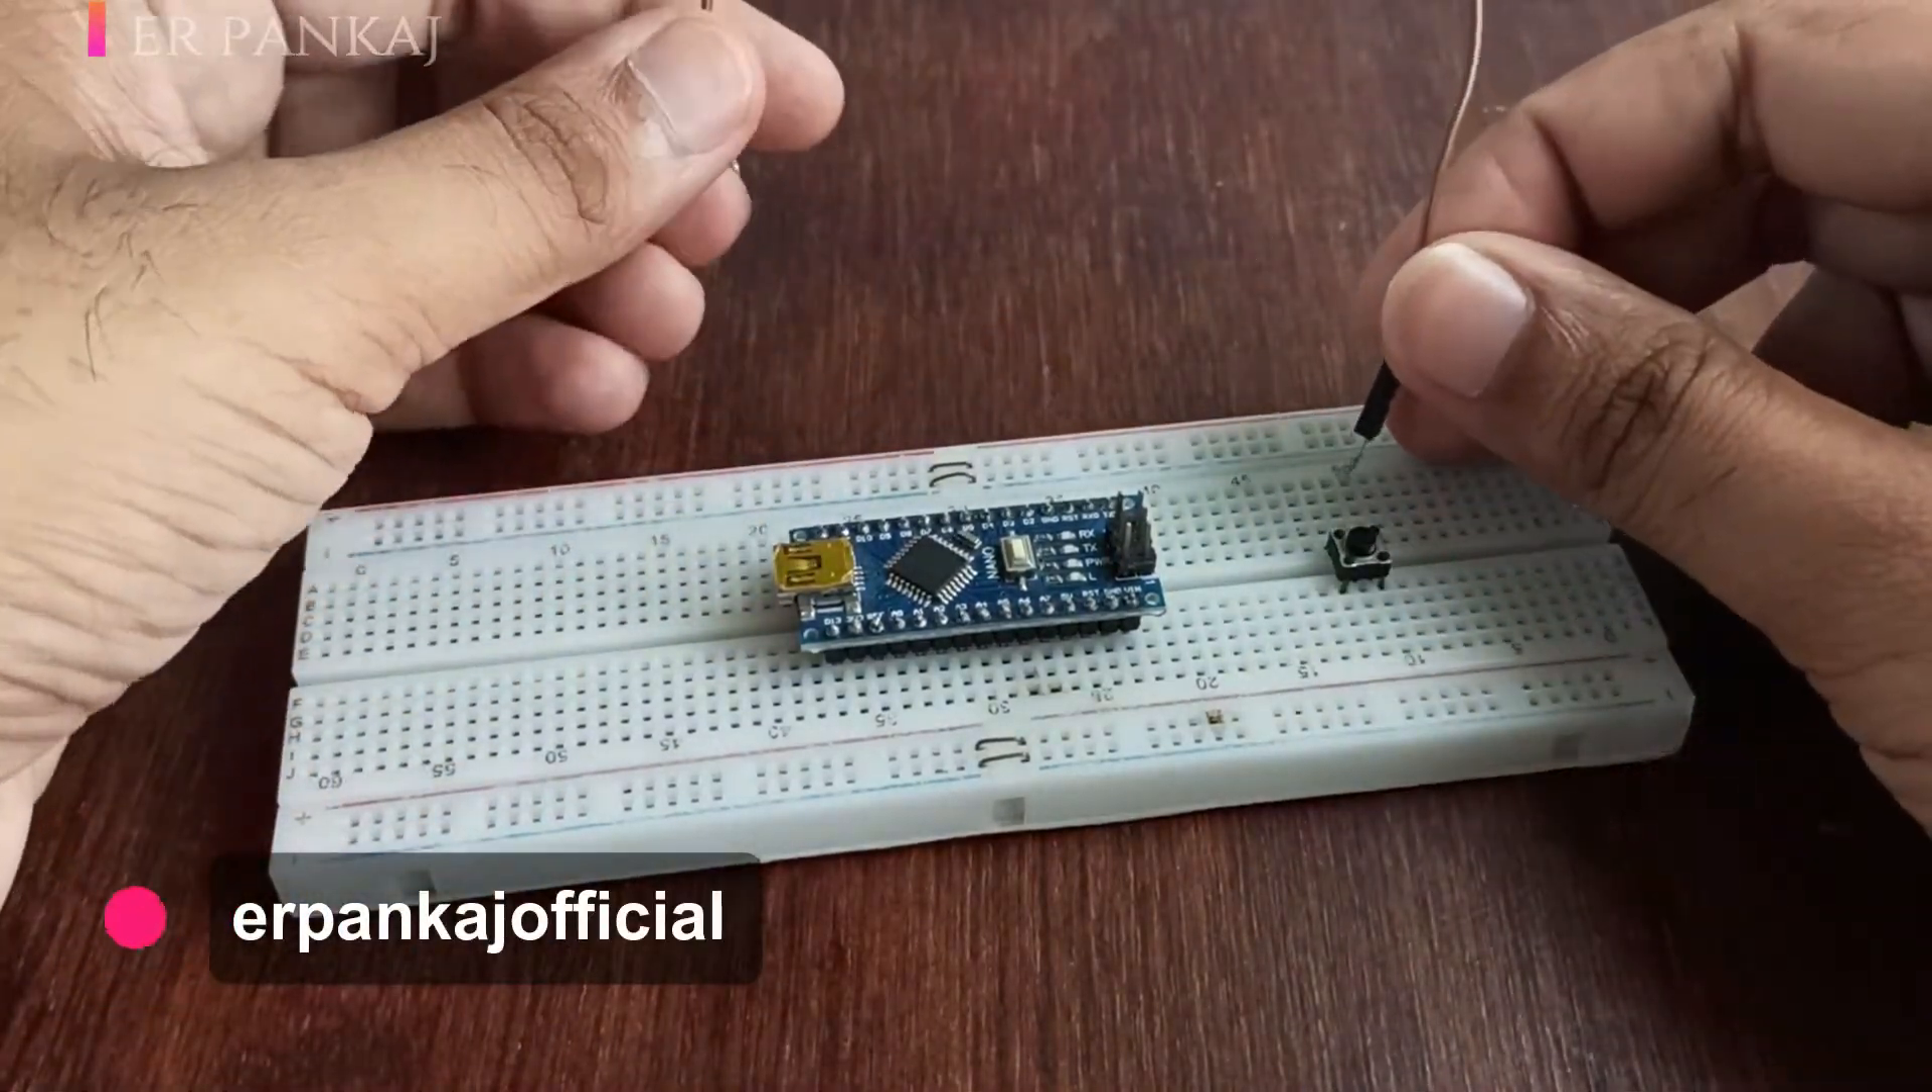यह हमारा push button लग गया अब इसके connection कर लेते हैं।